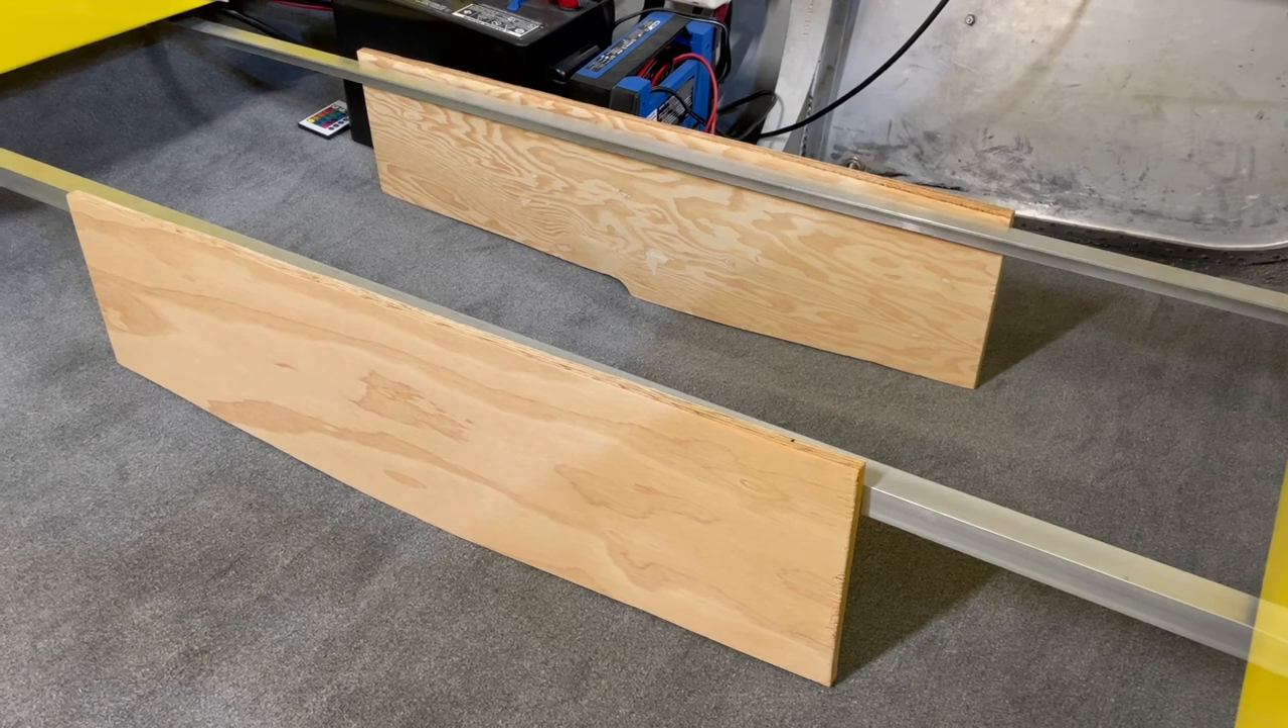The boards have been cut, and they're just set in place right now. I don't have the L-brackets to mount these to the floor yet.